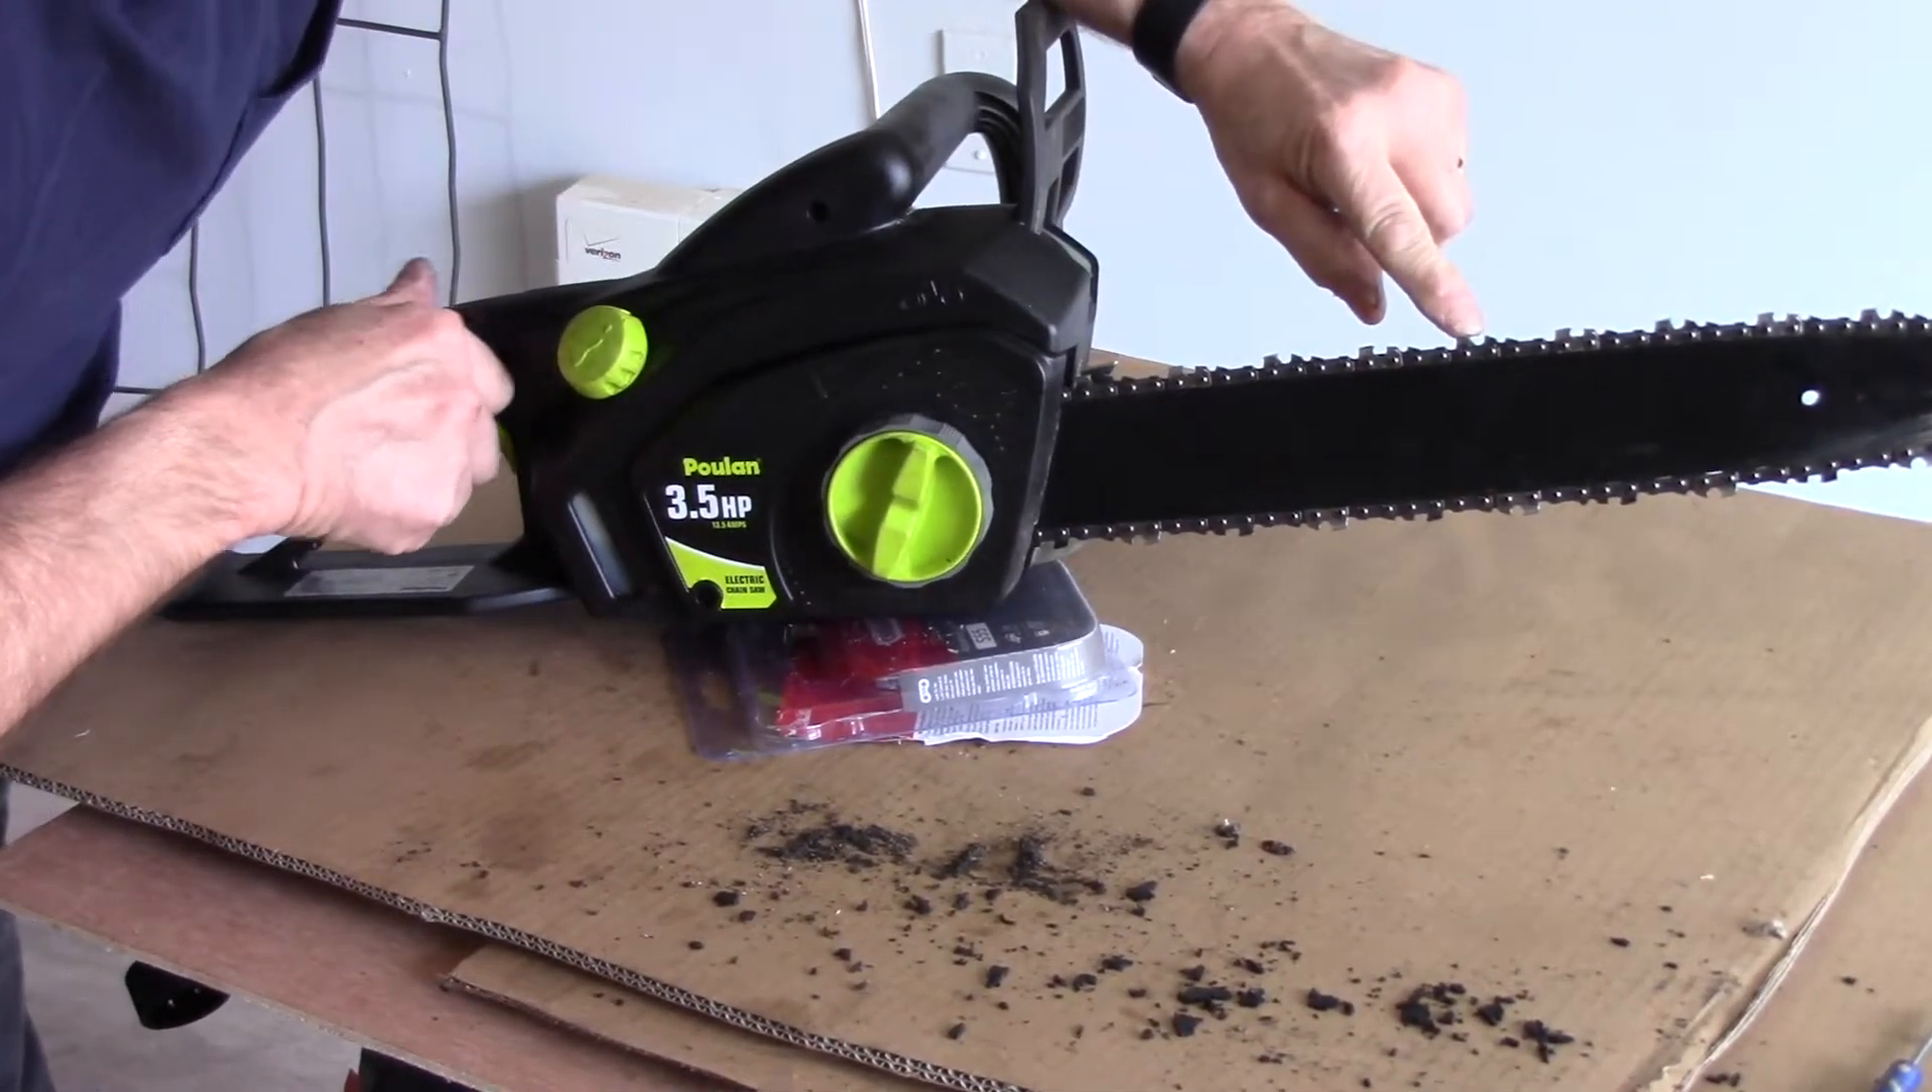And that's it. Our chain is on. The teeth now are facing towards the front.